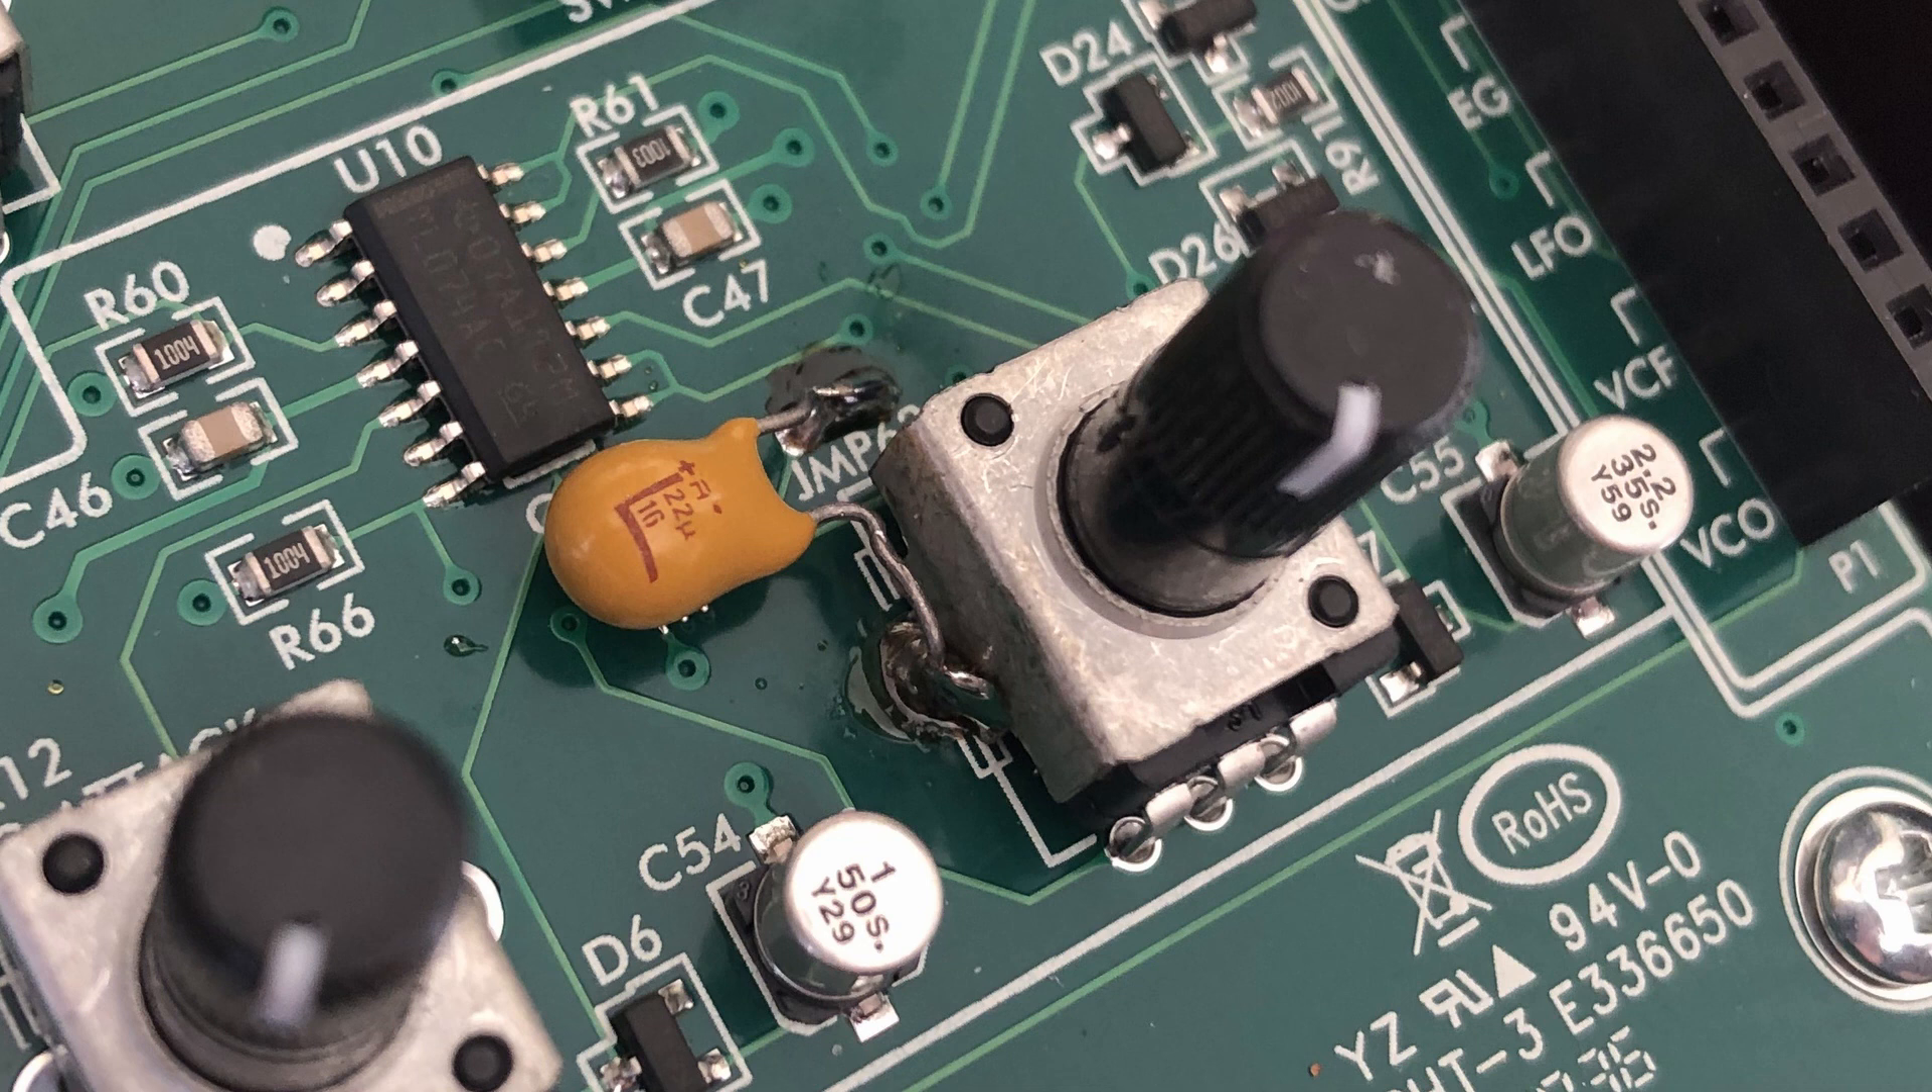As you can see I've soldered a 22 microfarad capacitor between the housing of the decay control and the jumper which is above it.